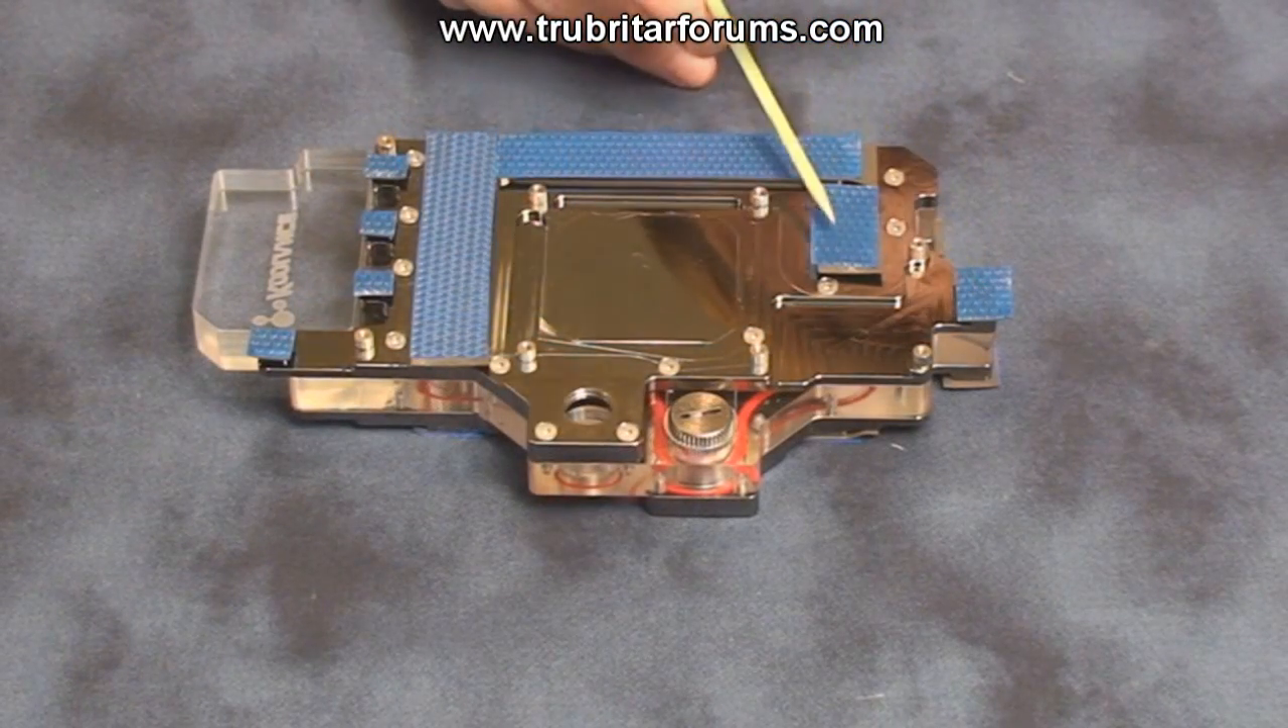With all your thermal pads installed you should be ready for the next step of the installation.